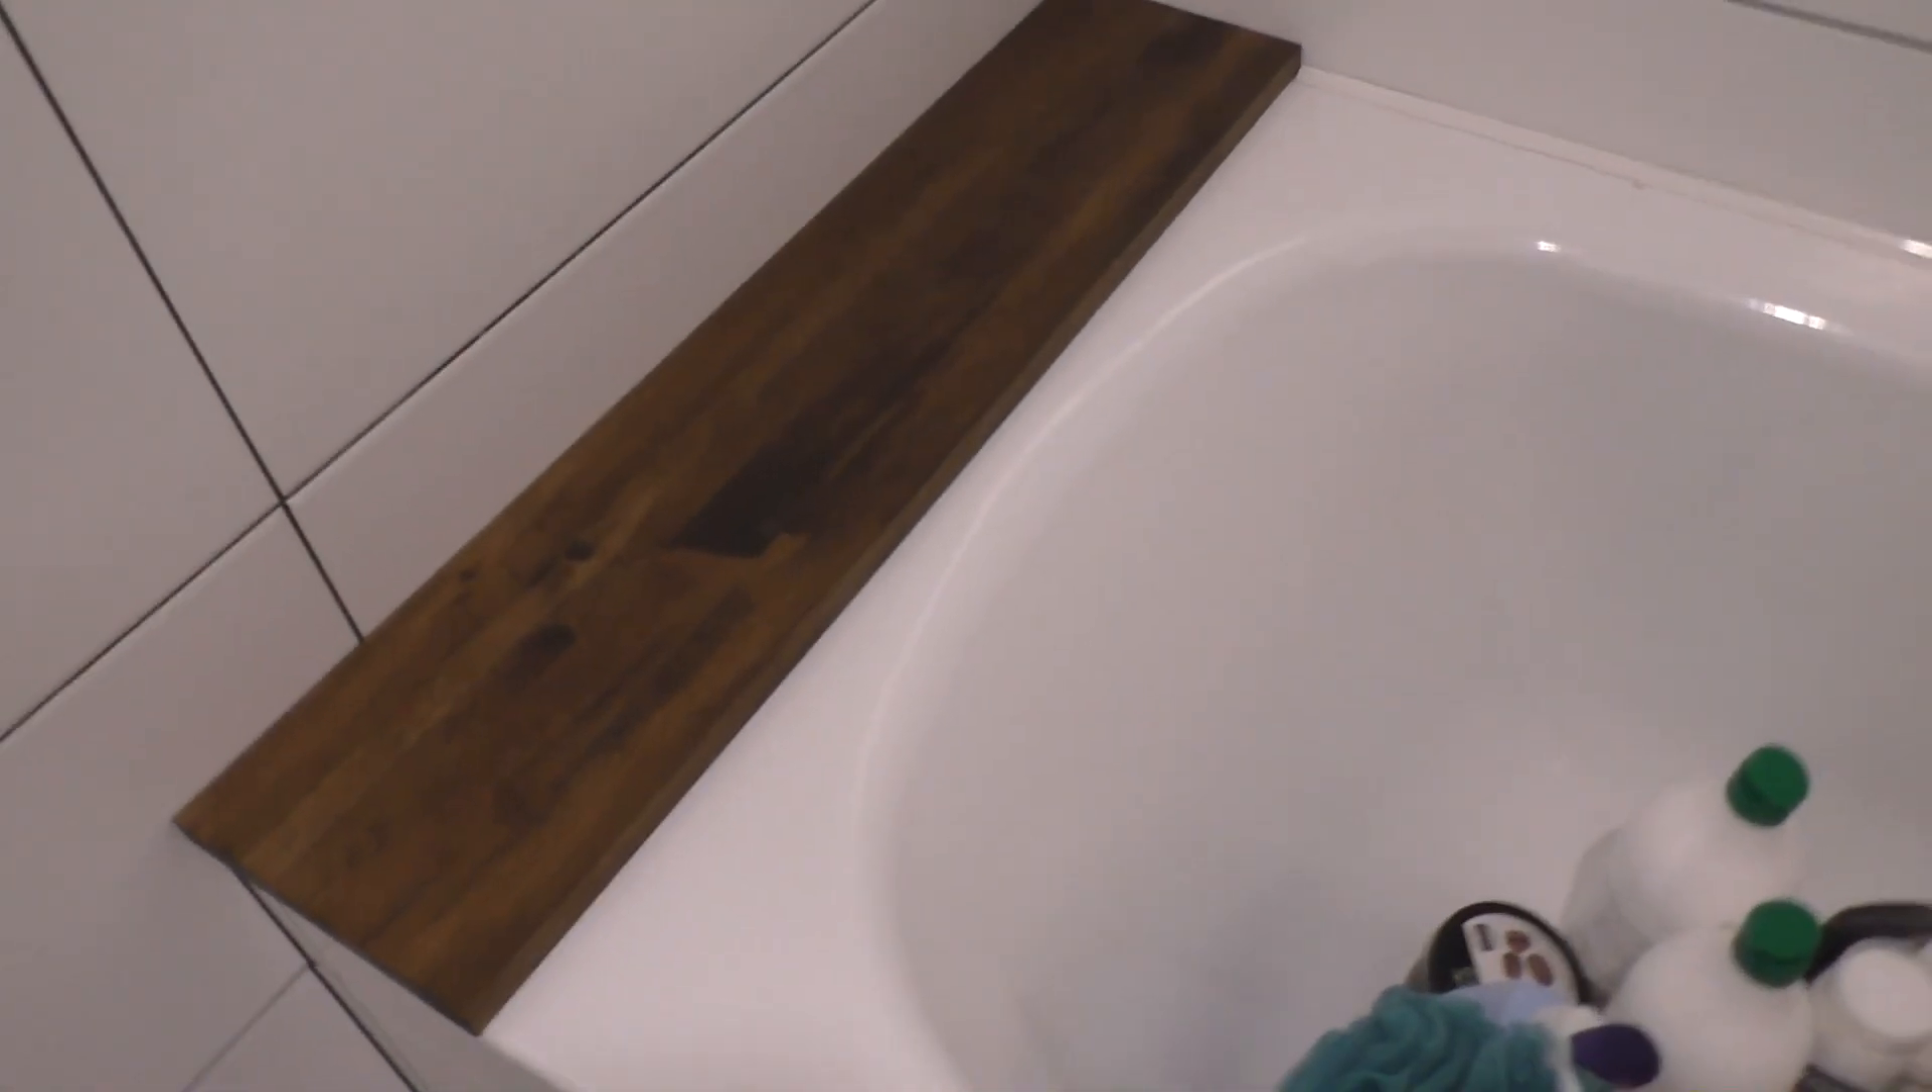Поставил я вот первую полочку именно на саму ванну.